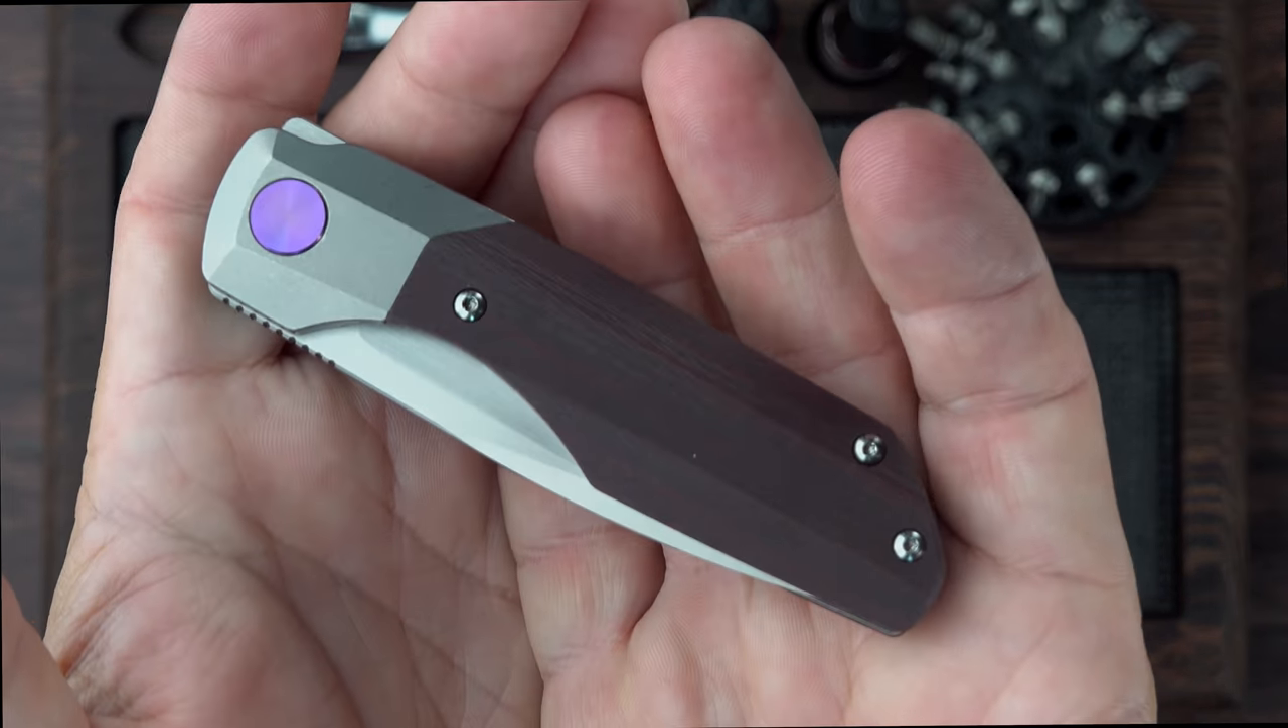I did the pivot screw swaps. You can see what it looks like with a purple anodized pivot on there.